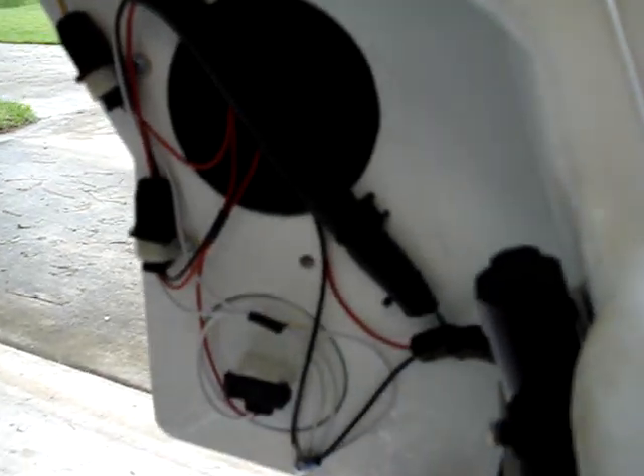Still a little wiring packaging to do here with these wires hanging there, but in the back, it's looking much better.